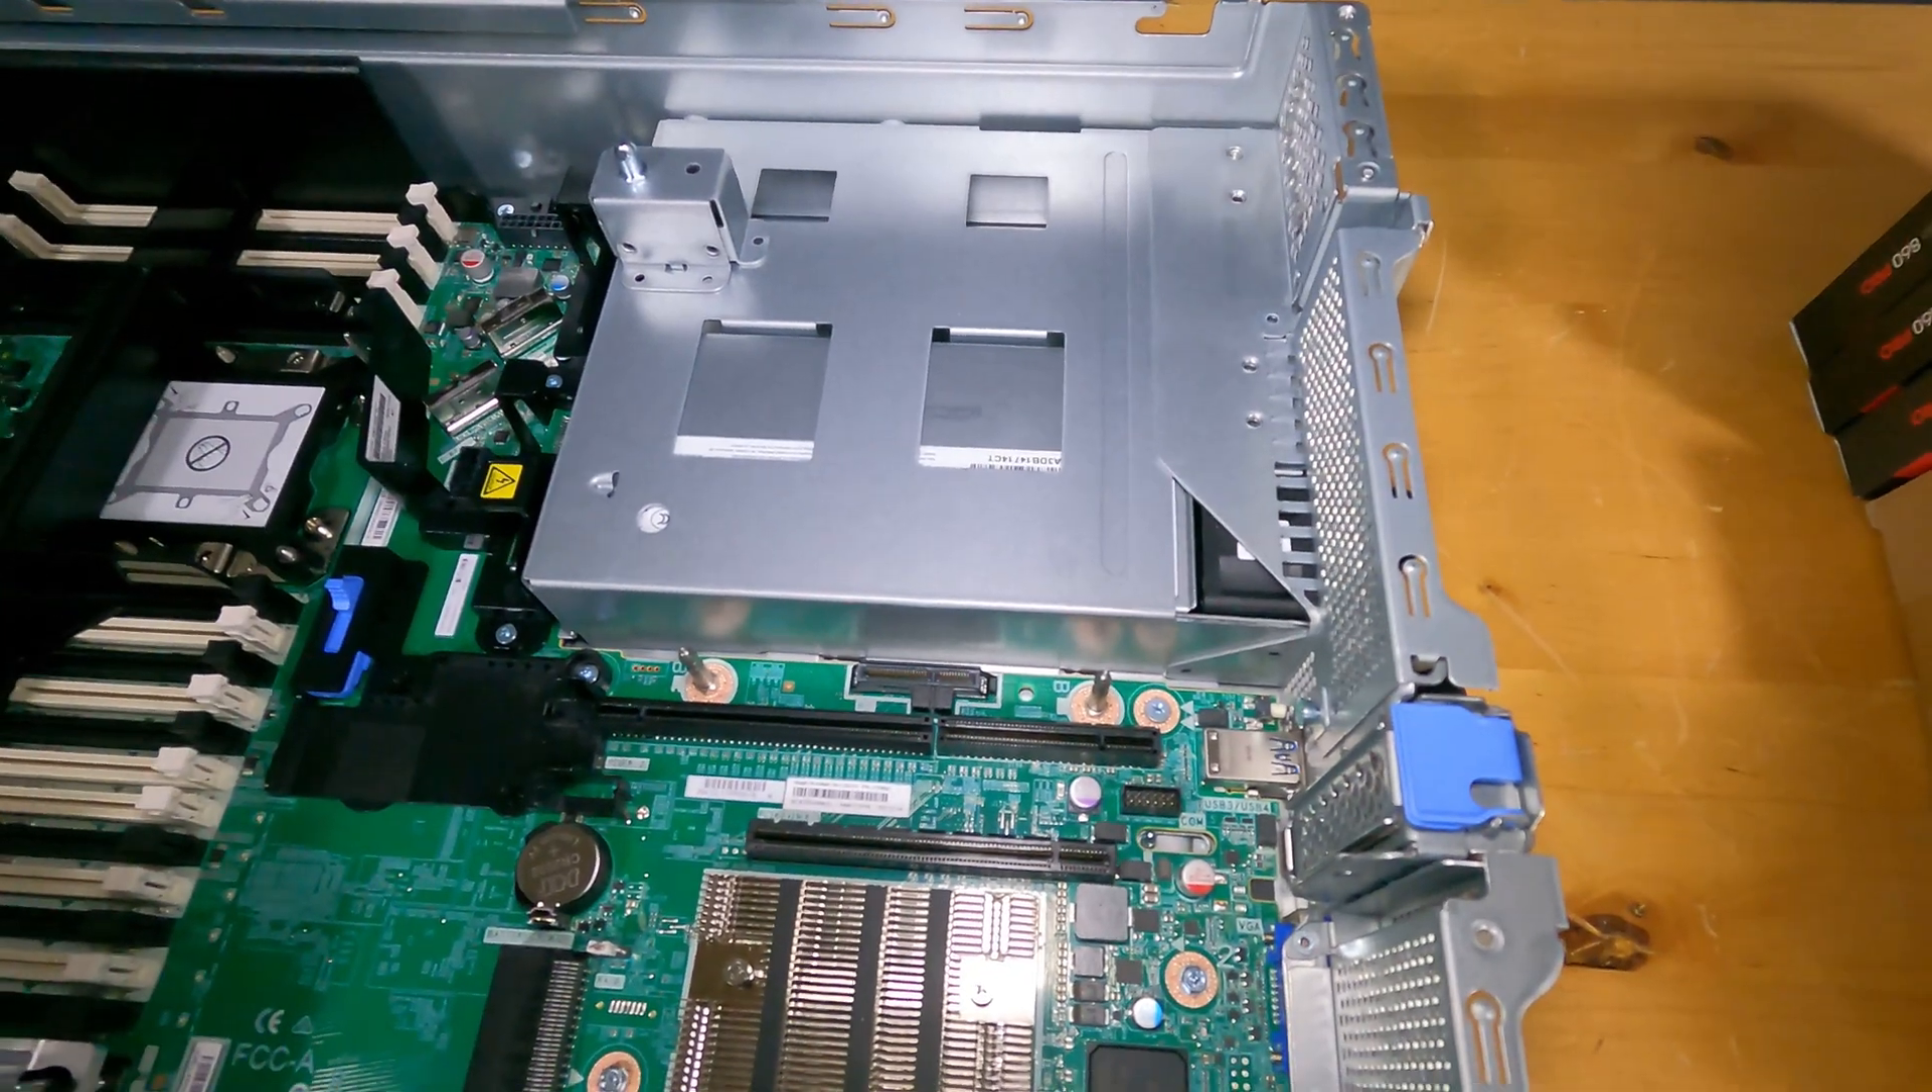These are riser slots that could populate full profile cards here and here, but we don't have any risers pre-installed.